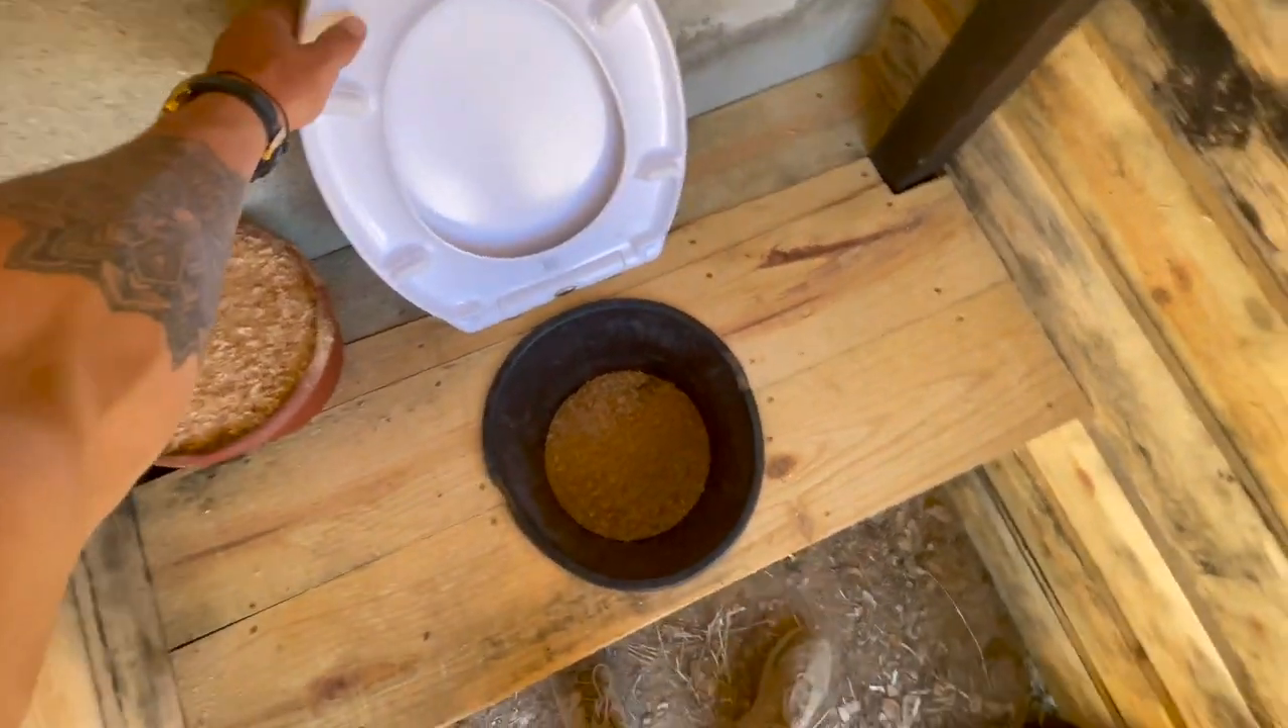This is the bucket, it fits in here perfectly, see, just like that.